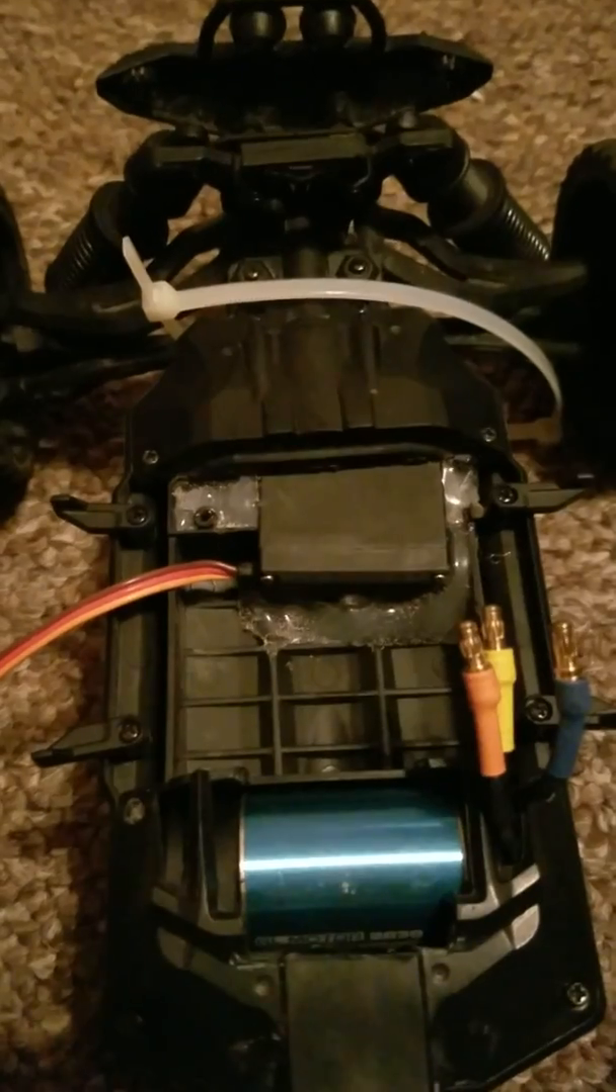Now got the cover off you can see the back of the servo.